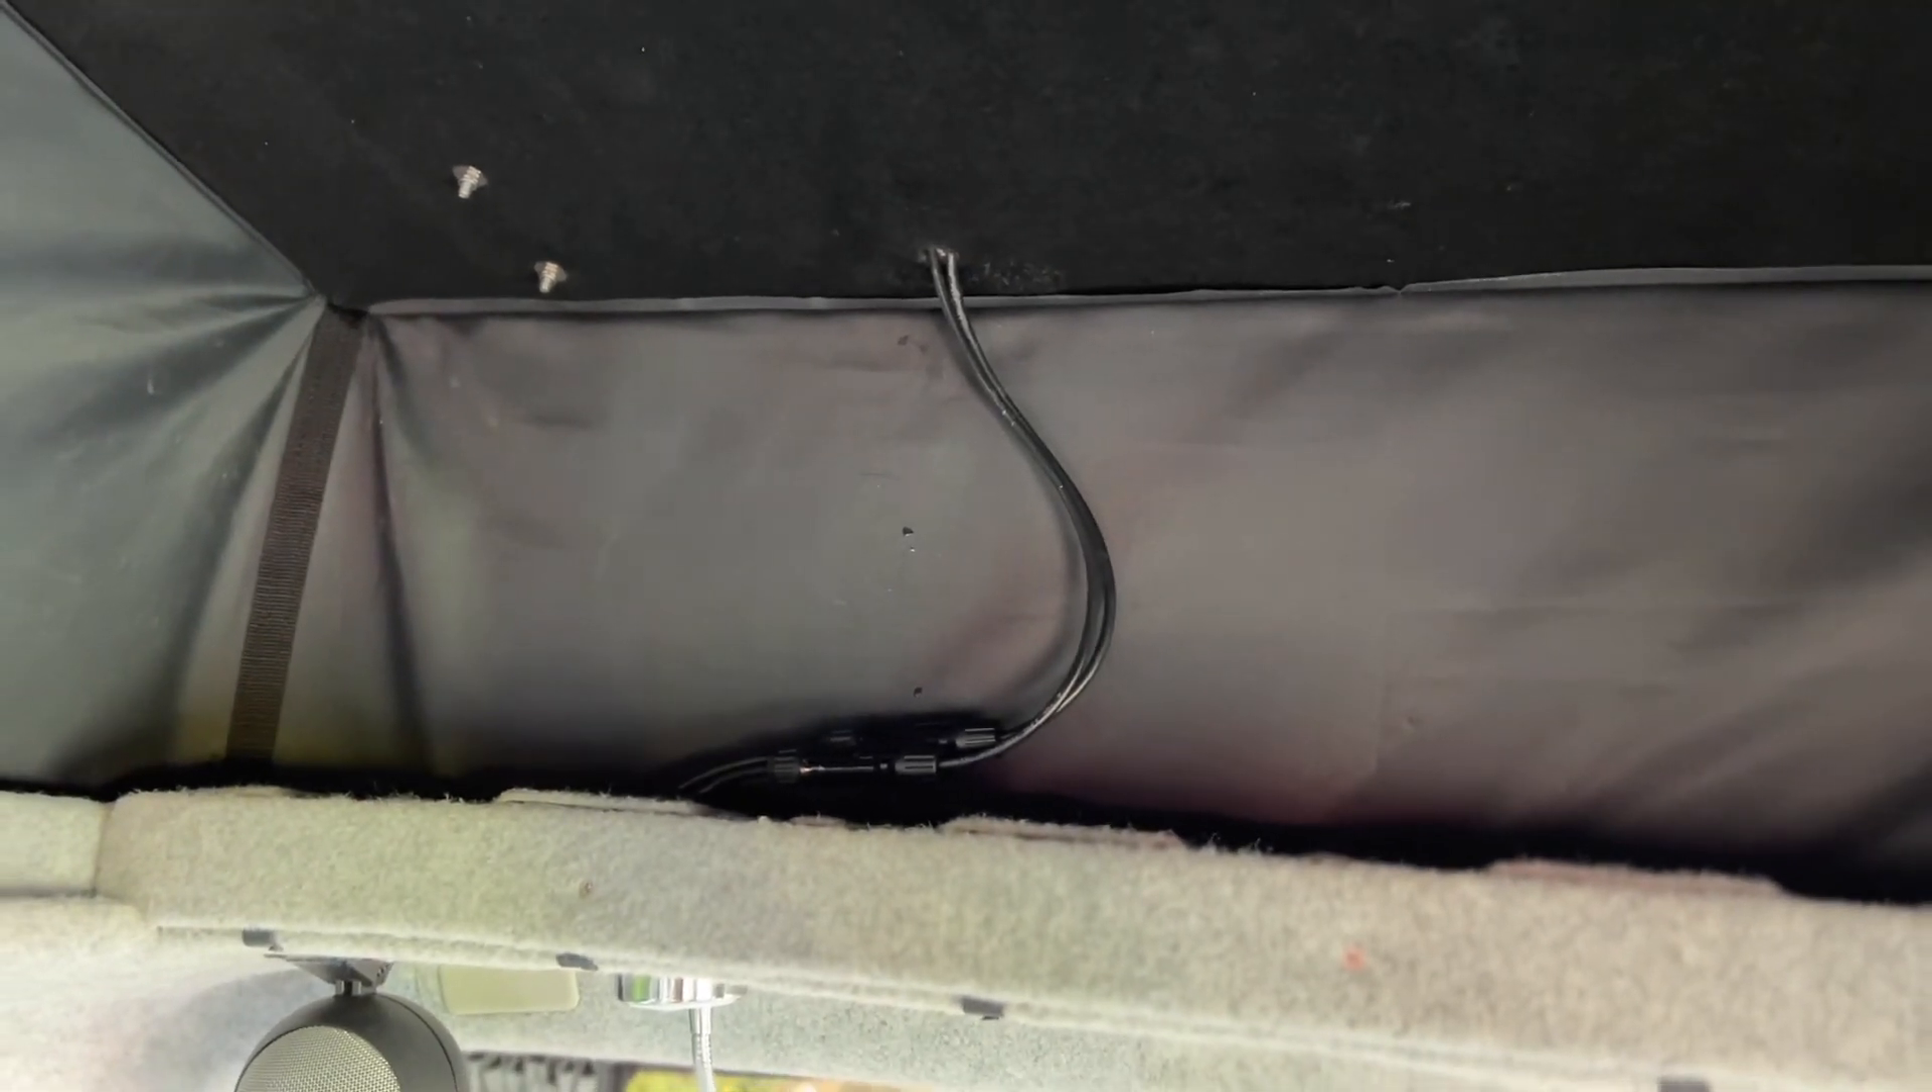The other thing that we want to make sure and you can see I've left a little bit of an s-bend in the cables there is when the roof closes that it doesn't catch on those cables.